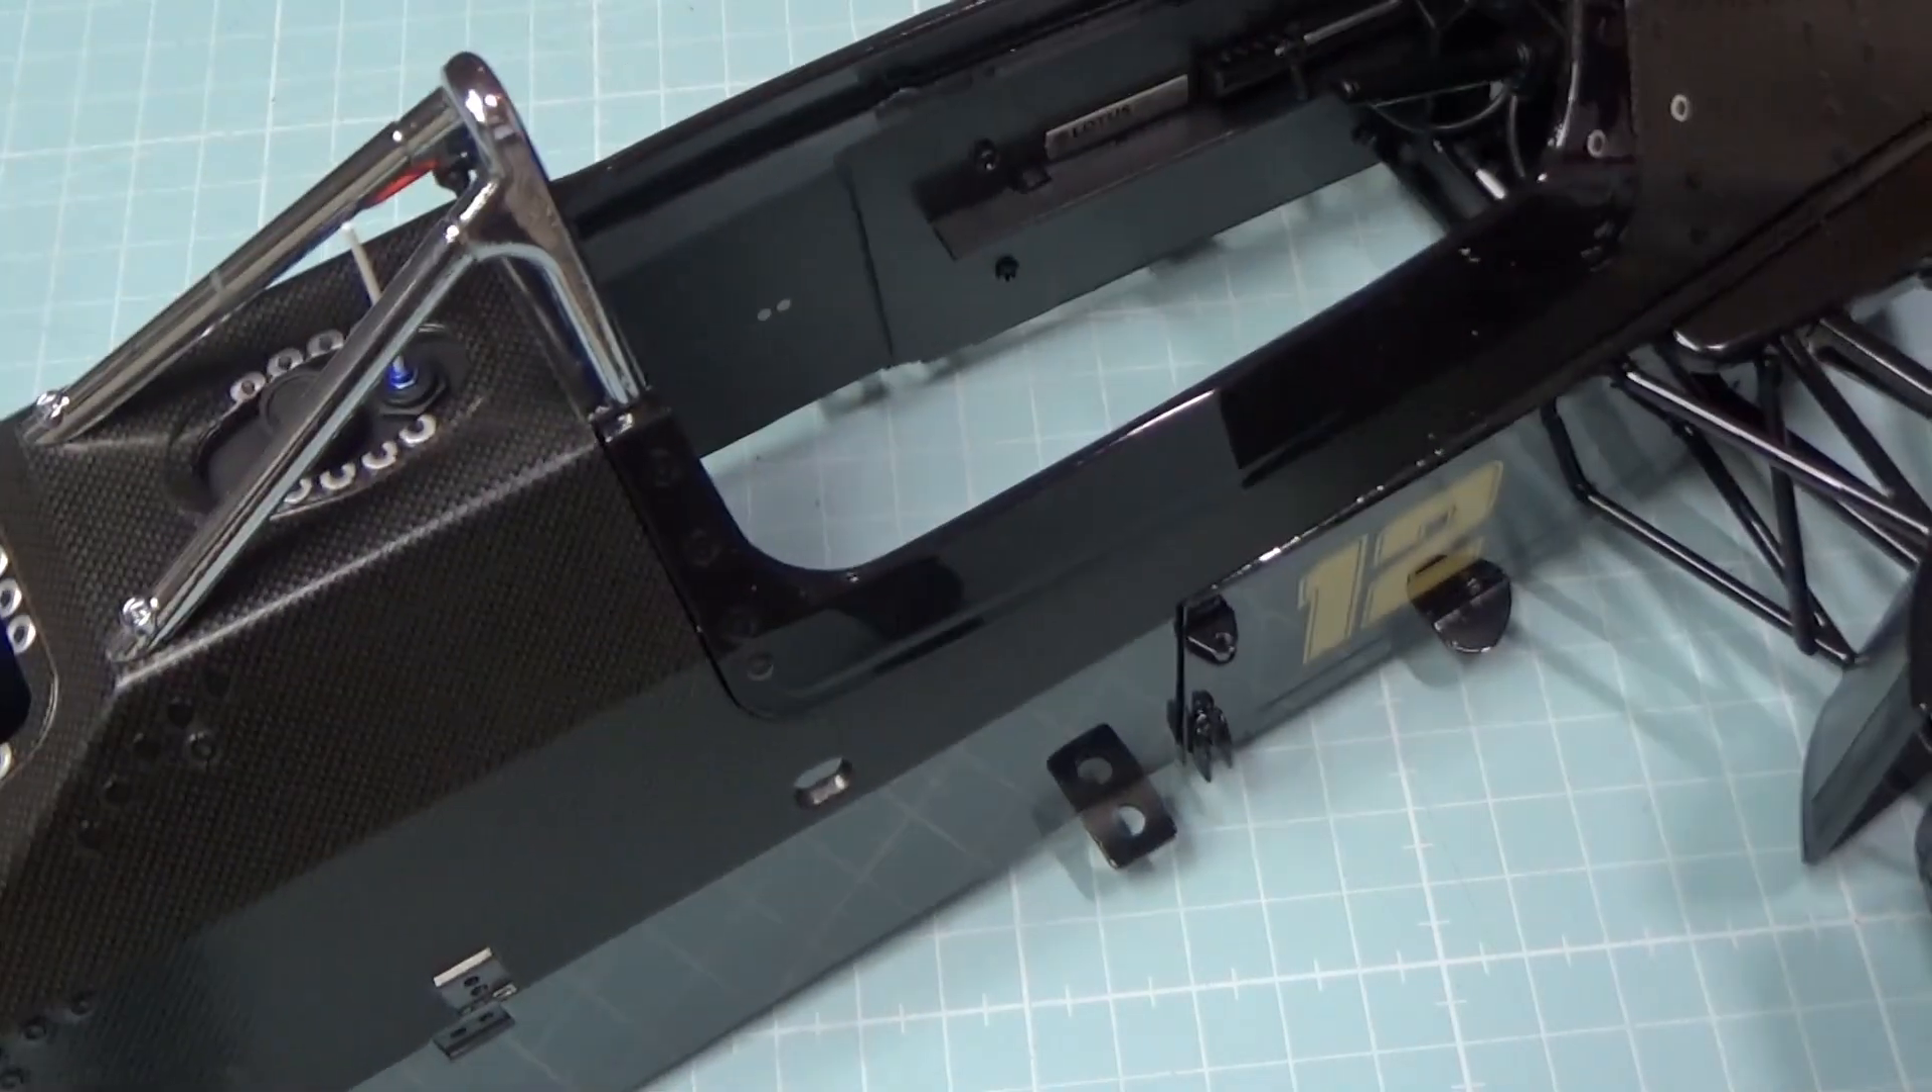Und schon haben wir den Überrollbügel dran.